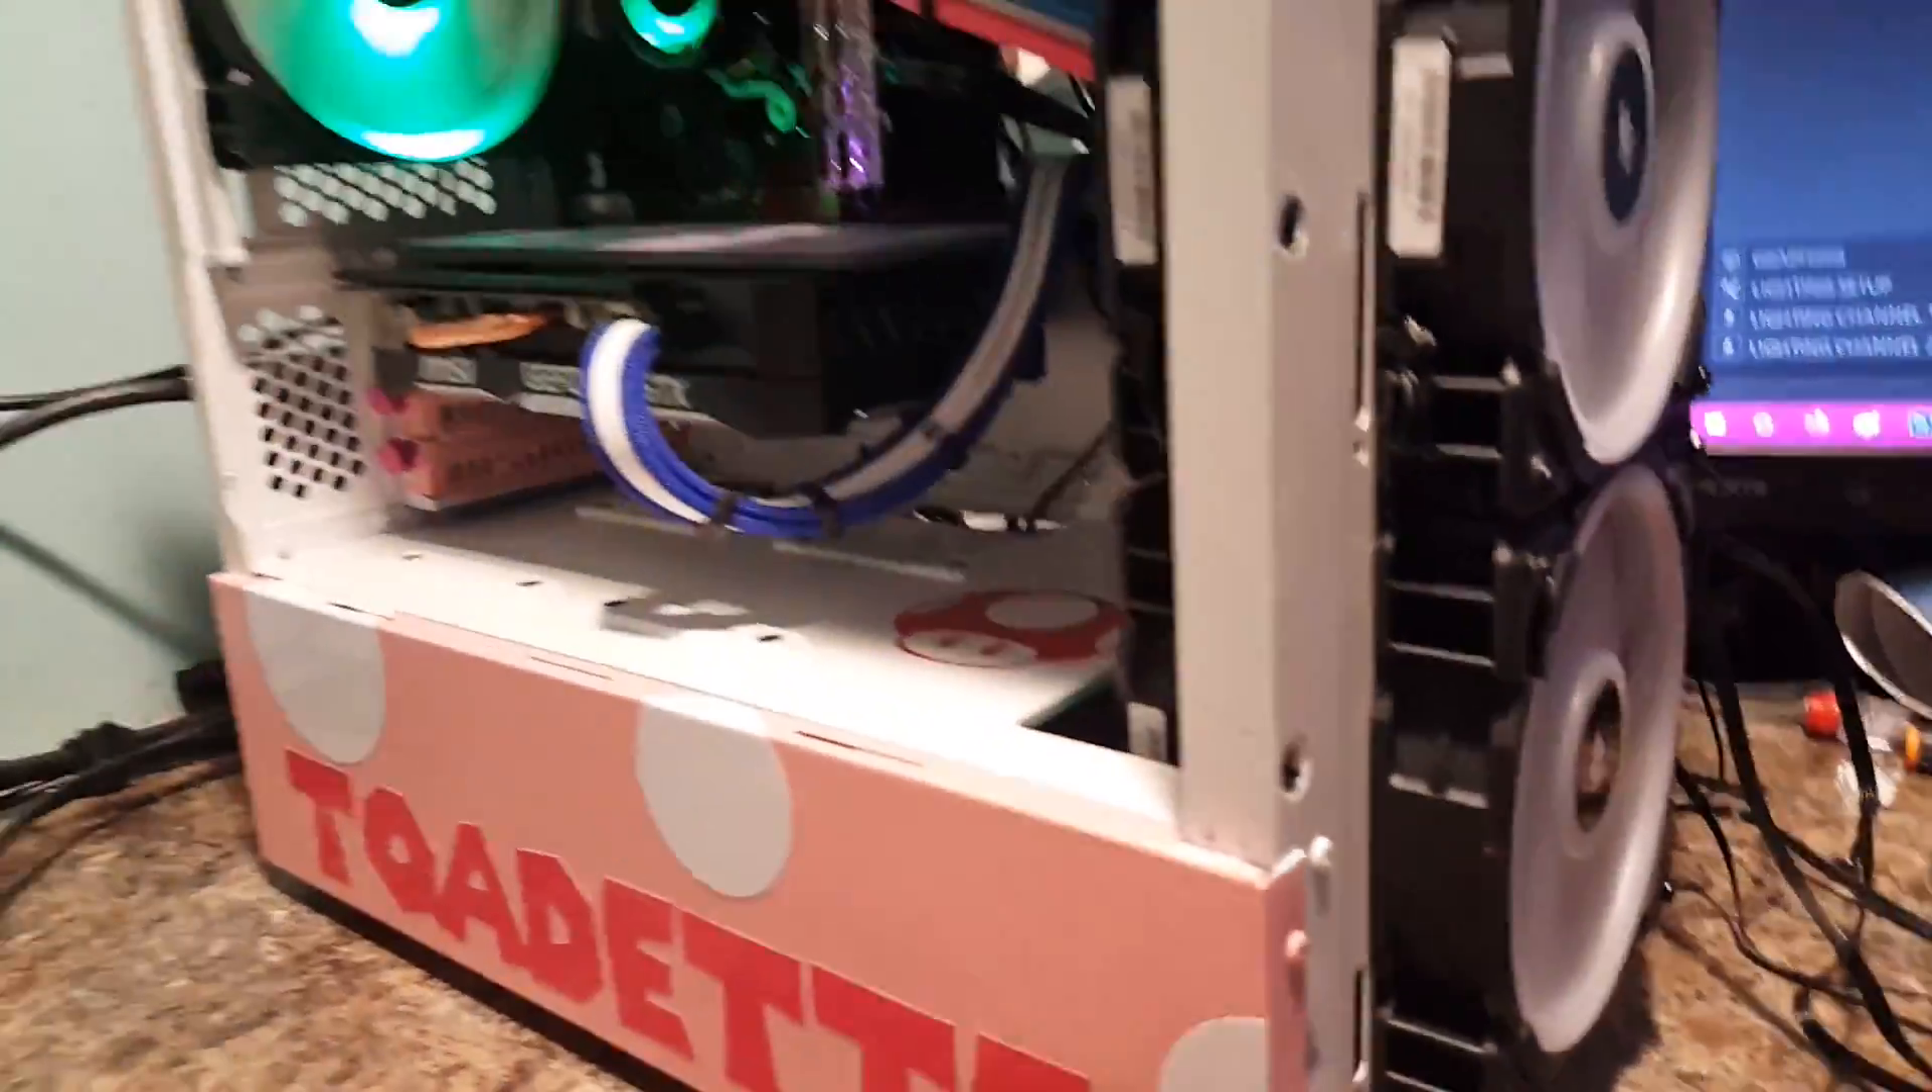Okay, to show you how I've progressed so far, I got the fans in now.